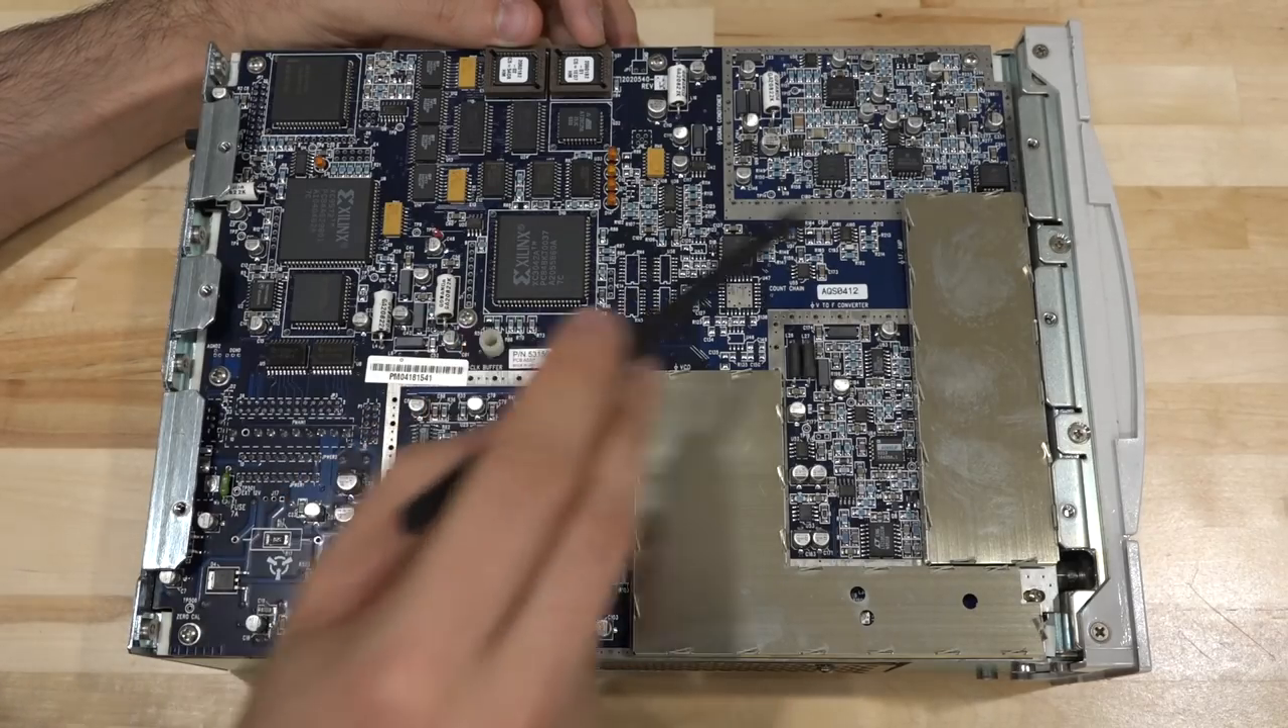Now, interestingly enough, there is, of course, room for some other cages to be installed. But they haven't put the cages.